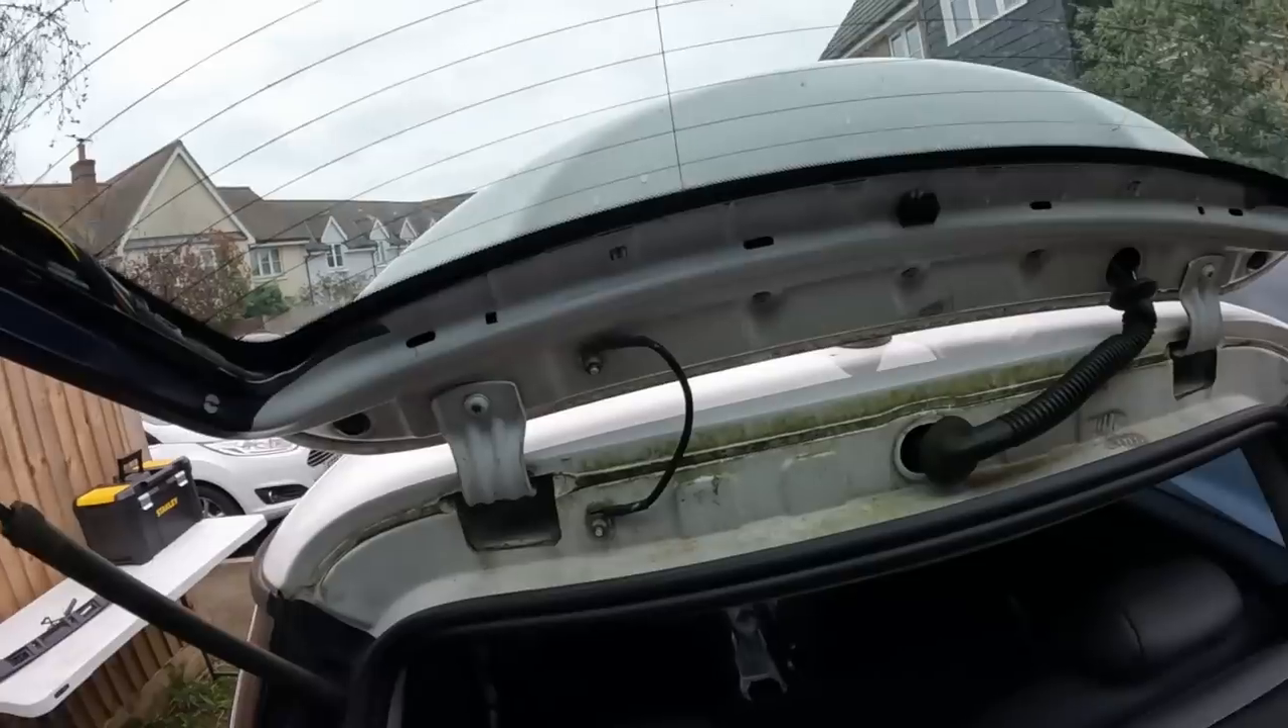I've started to peel away the plastic and all the bits of trim.